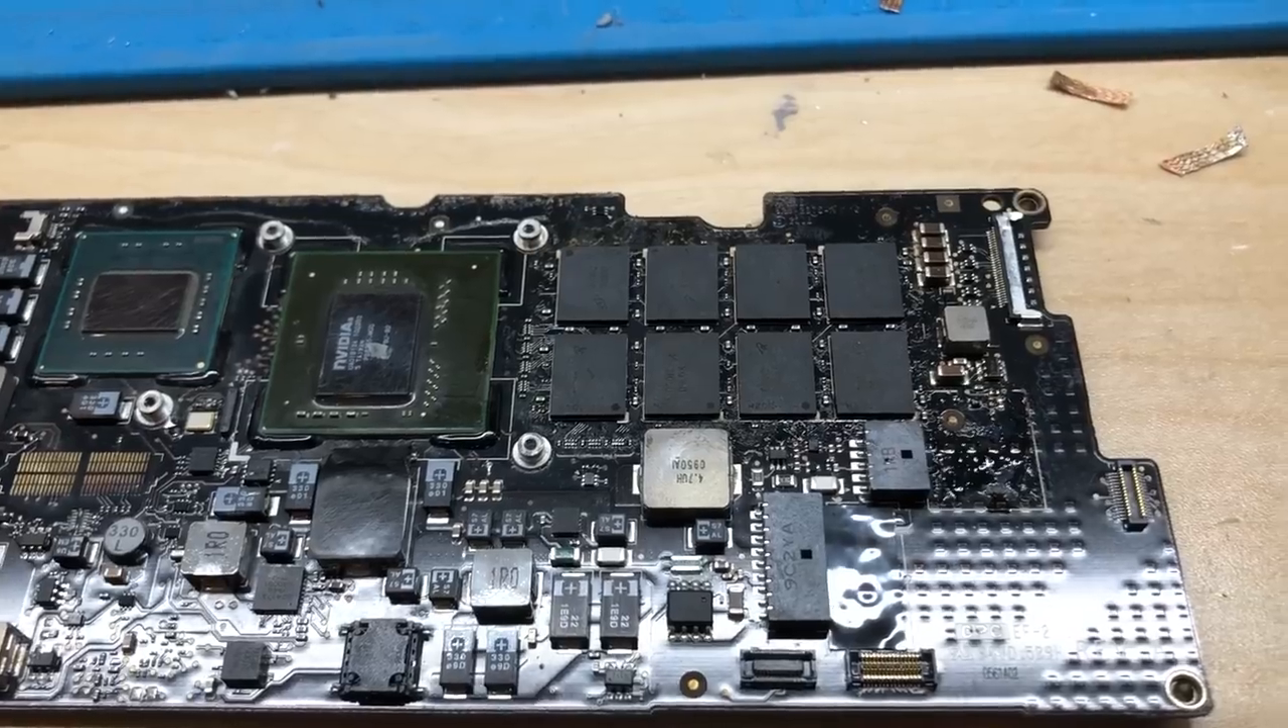All righty, so as you can see here, the RAM chips were all soldered on successfully.